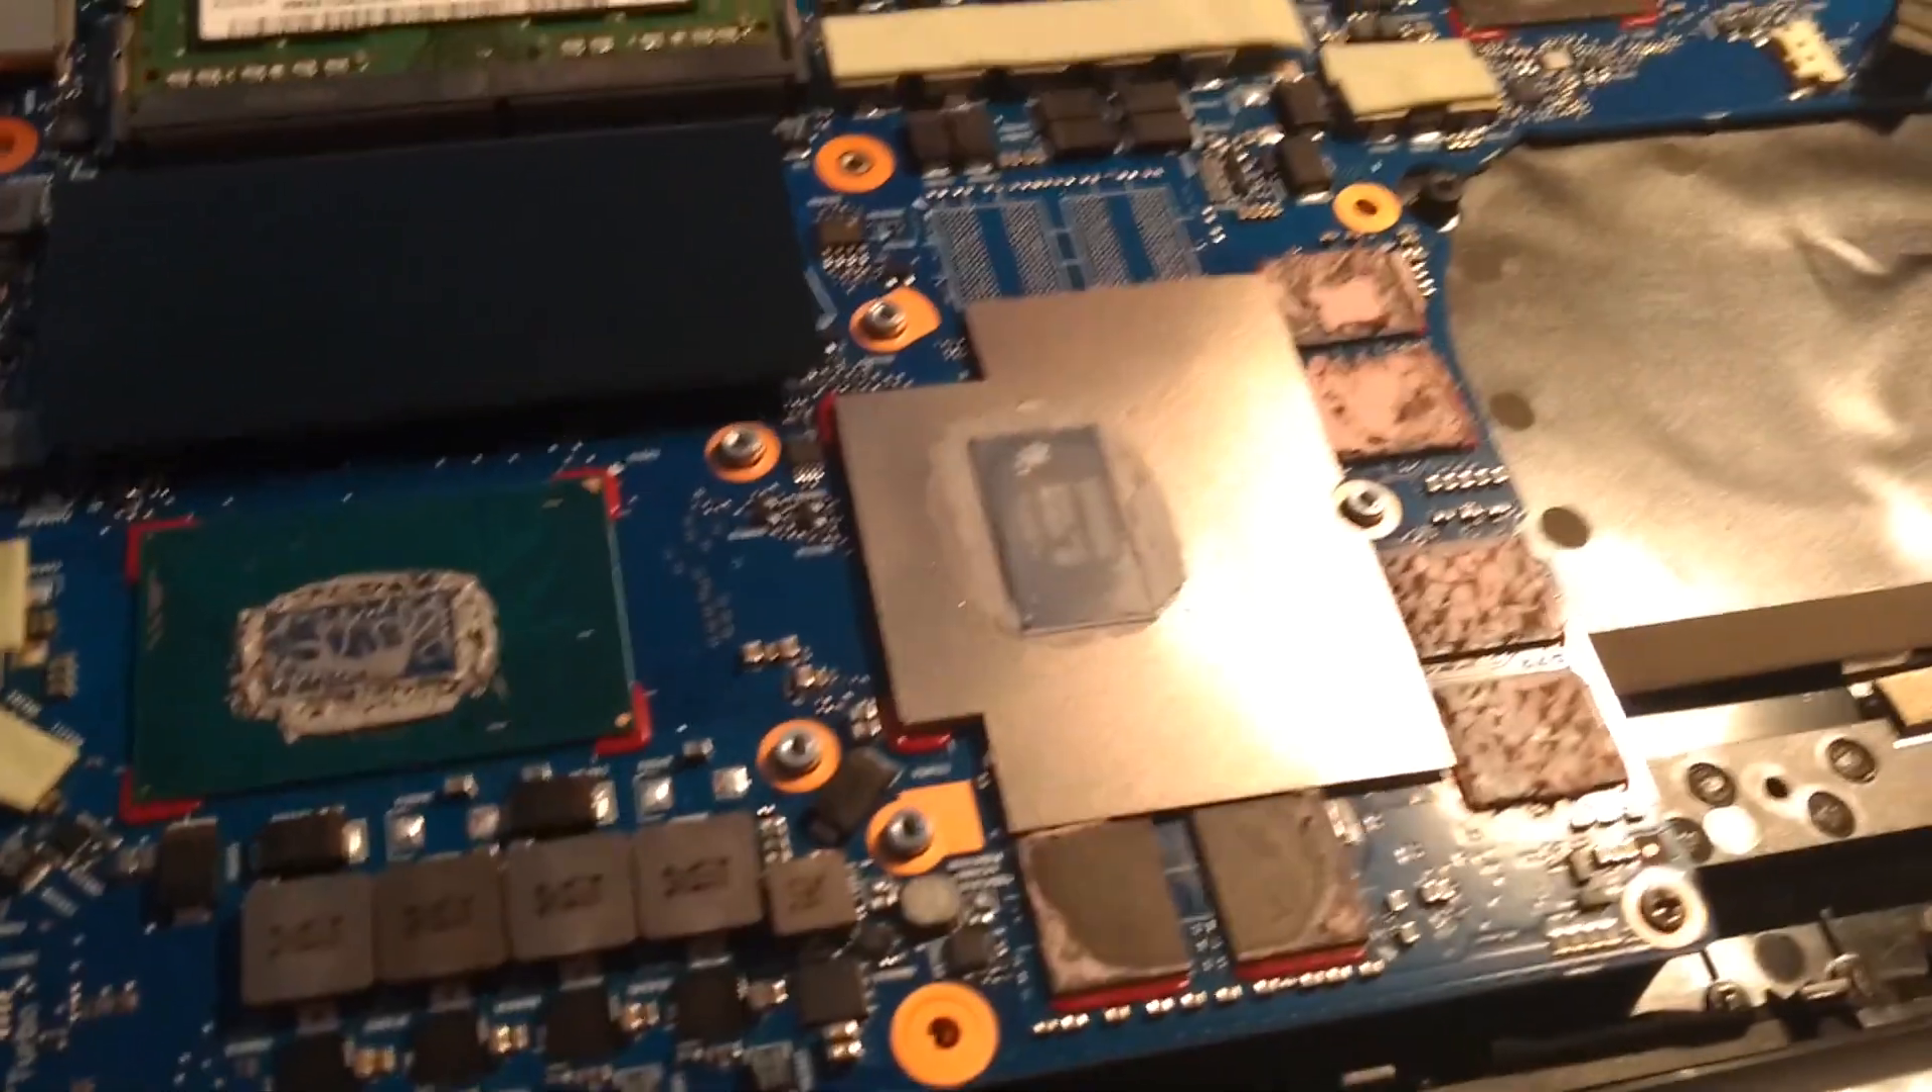So as you can see i have removed the fan assembly so you can see the cpu and gpu dies.